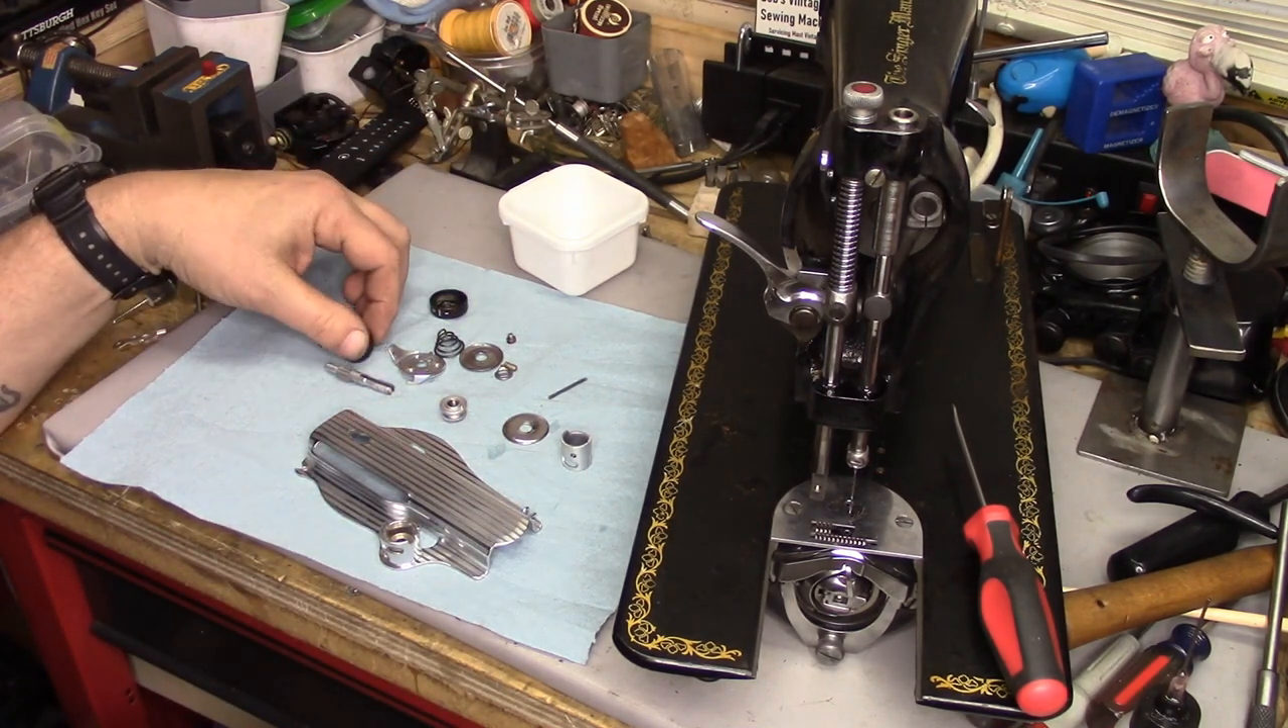I went ahead and I took the end plate apart and the upper thread tension mechanism apart.